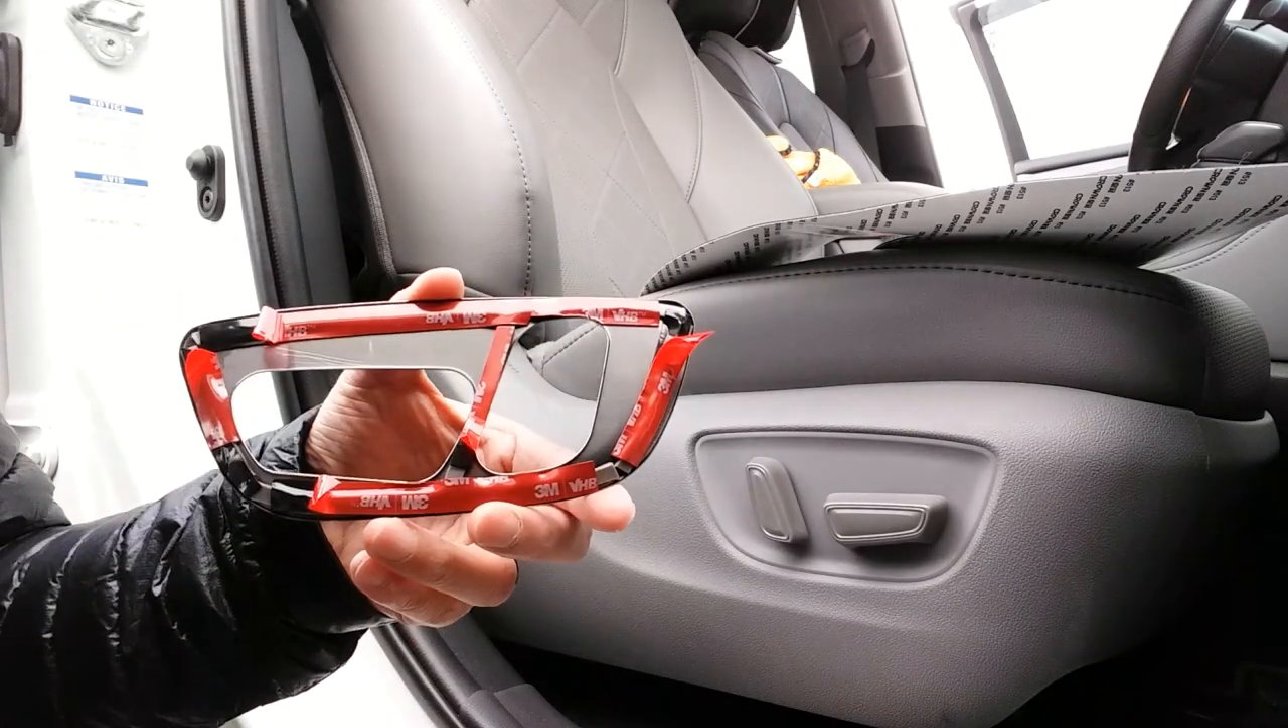Here is what it looks like with the branded 3m tape applied over the existing double-sided tape.